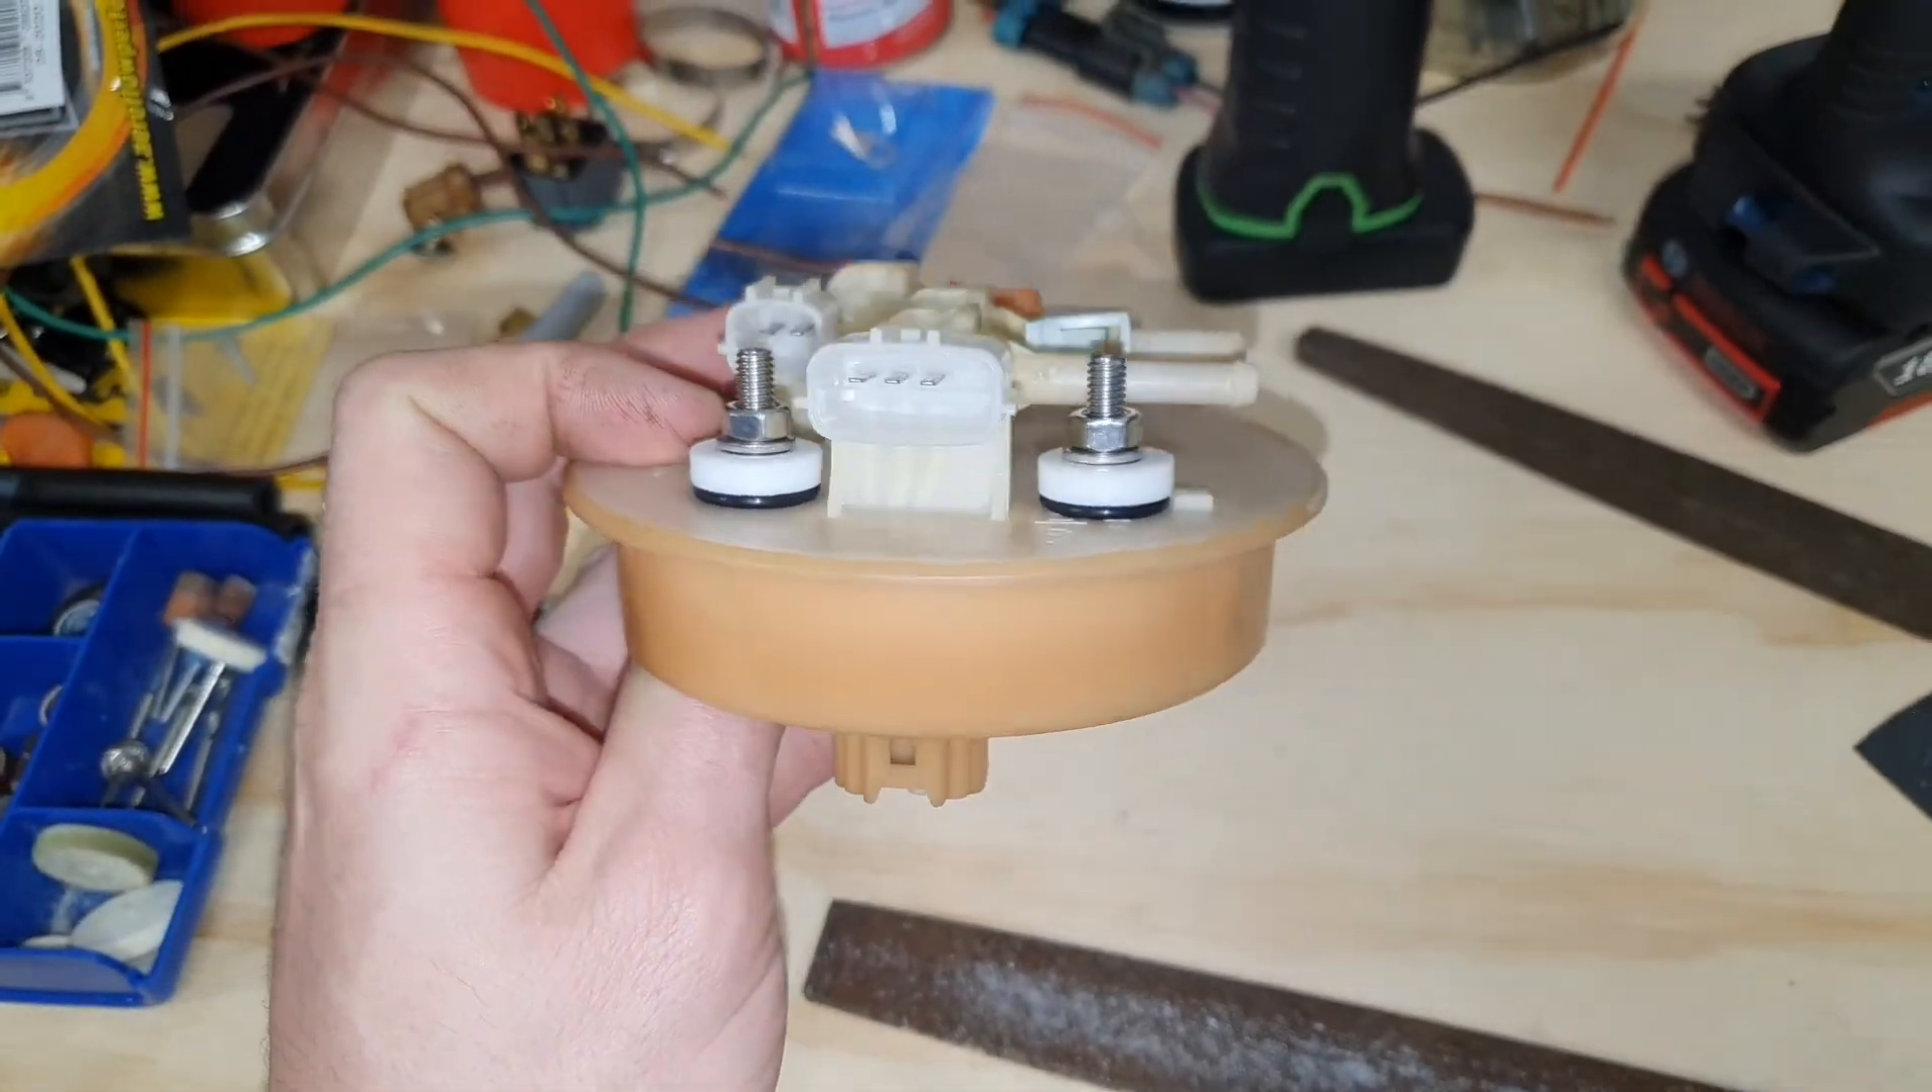The electrical bulkhead connections are now fitted to the fuel pump top hat.